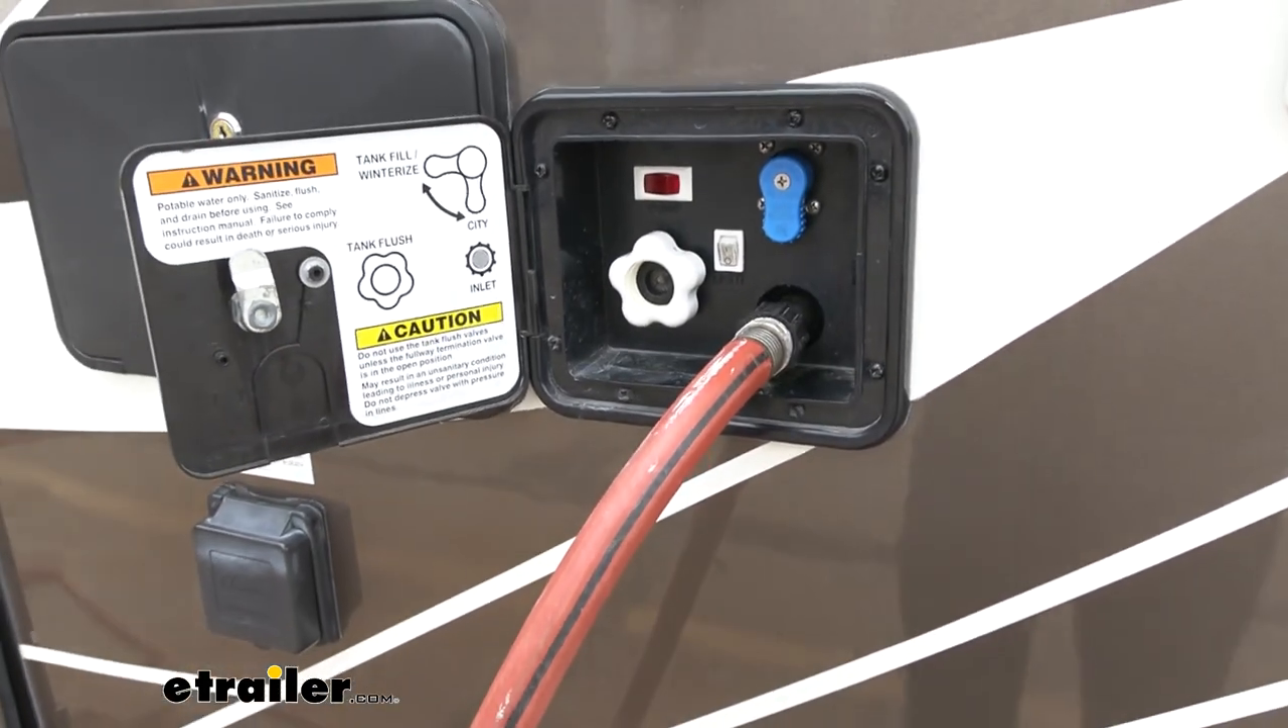We now have our city water connected.